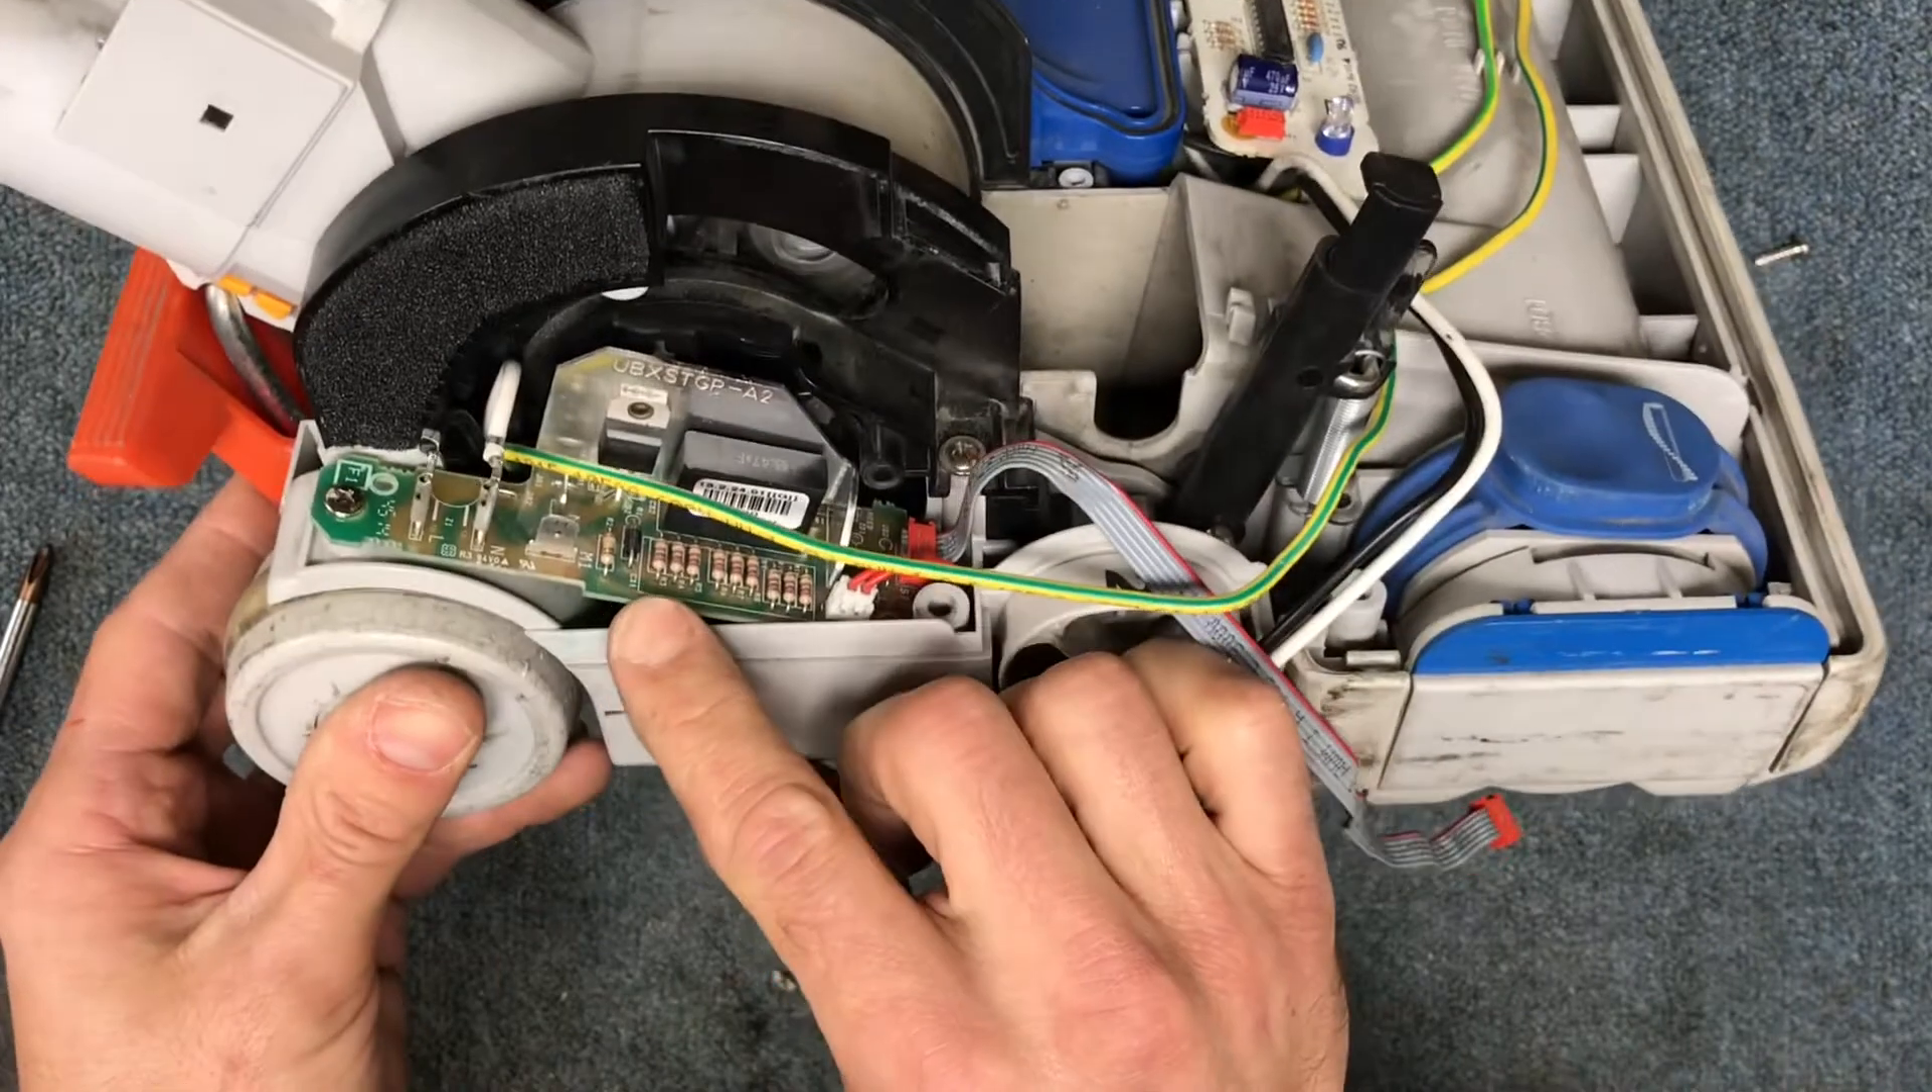Now you have some pretty open access to your to your main PC board.